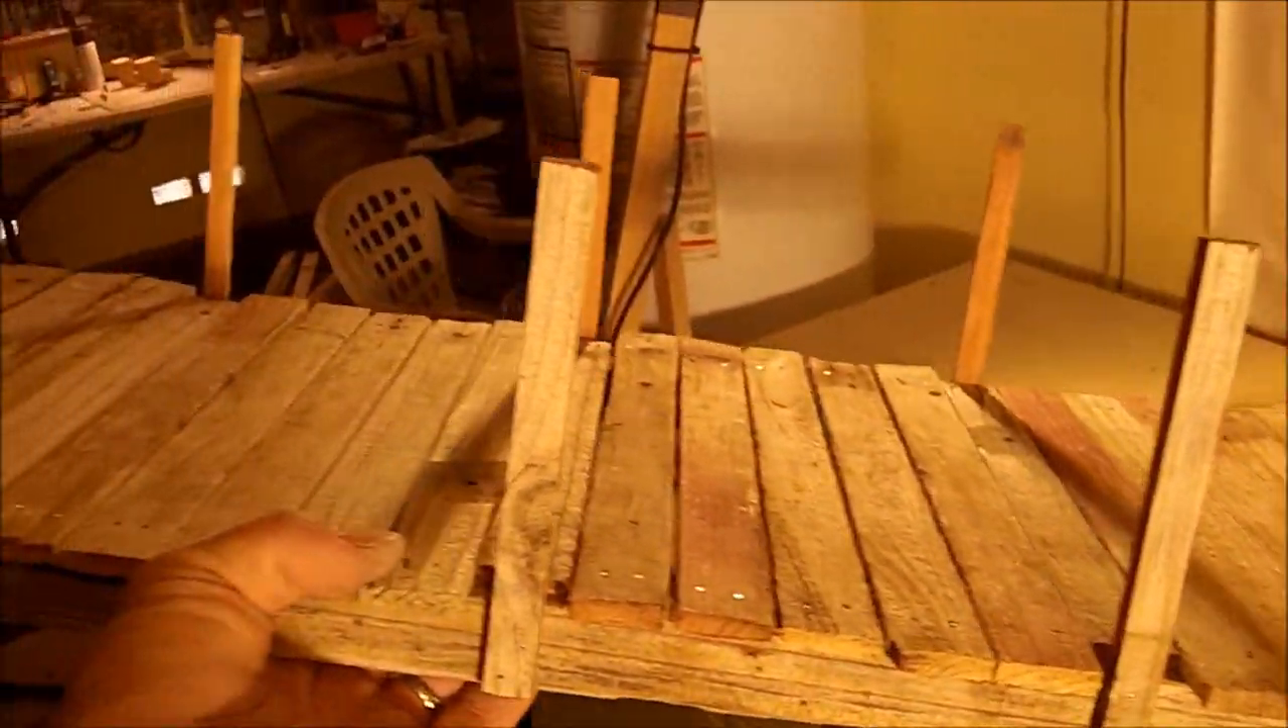So I've got my planks up.